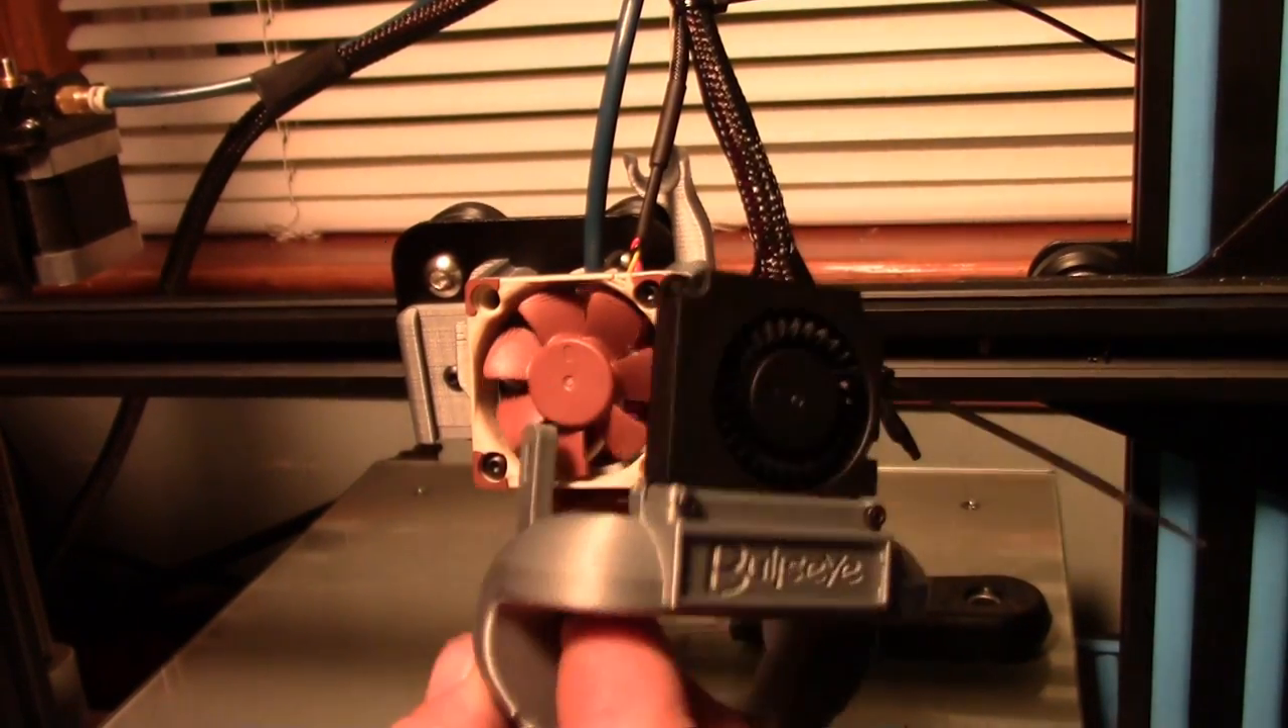Okay. So I have that blower mounted.